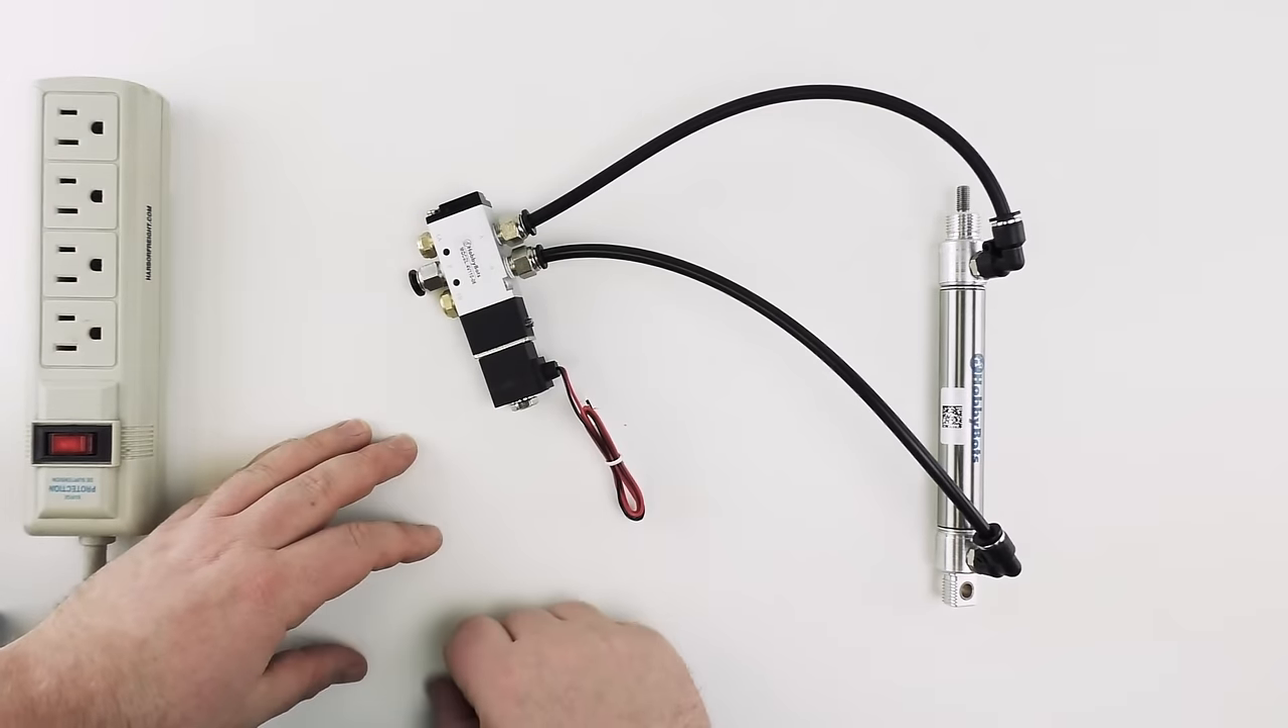Alright now you can see that the solenoid has the air lines connected to the top and the bottom of the cylinder.